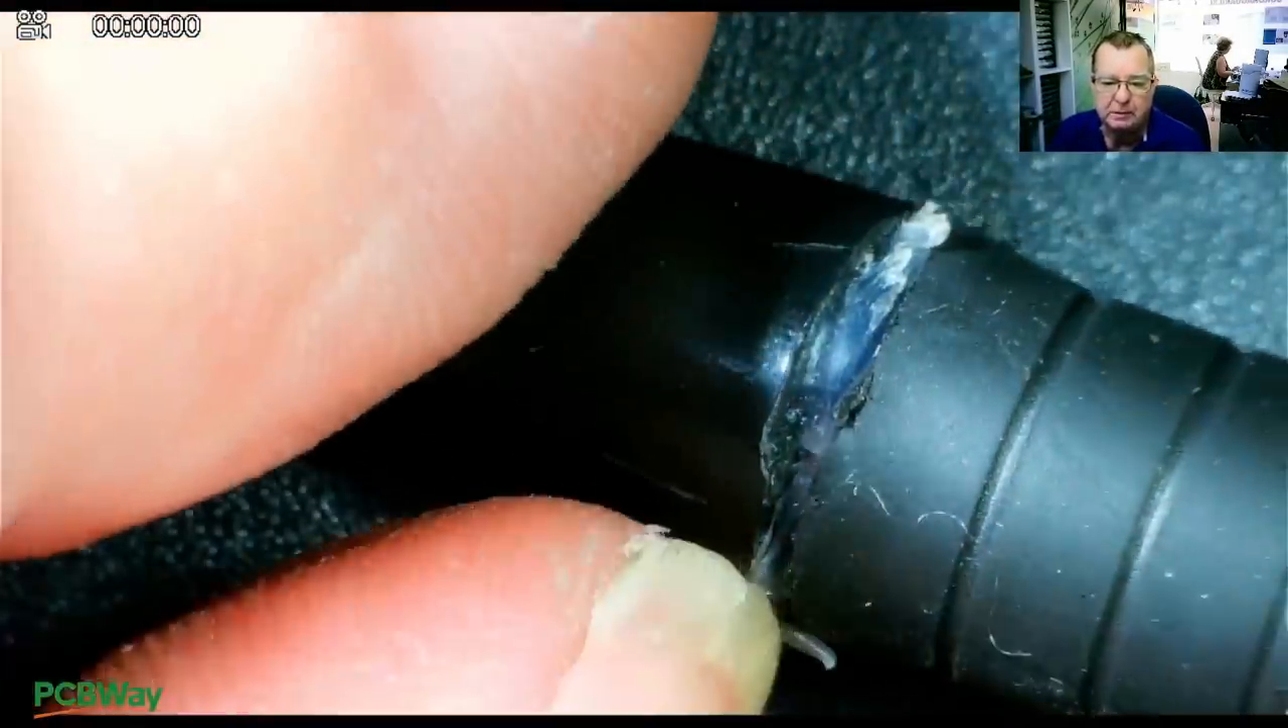So, we have the tip just glued on there. A little bit messy, but this is a prototype after all.